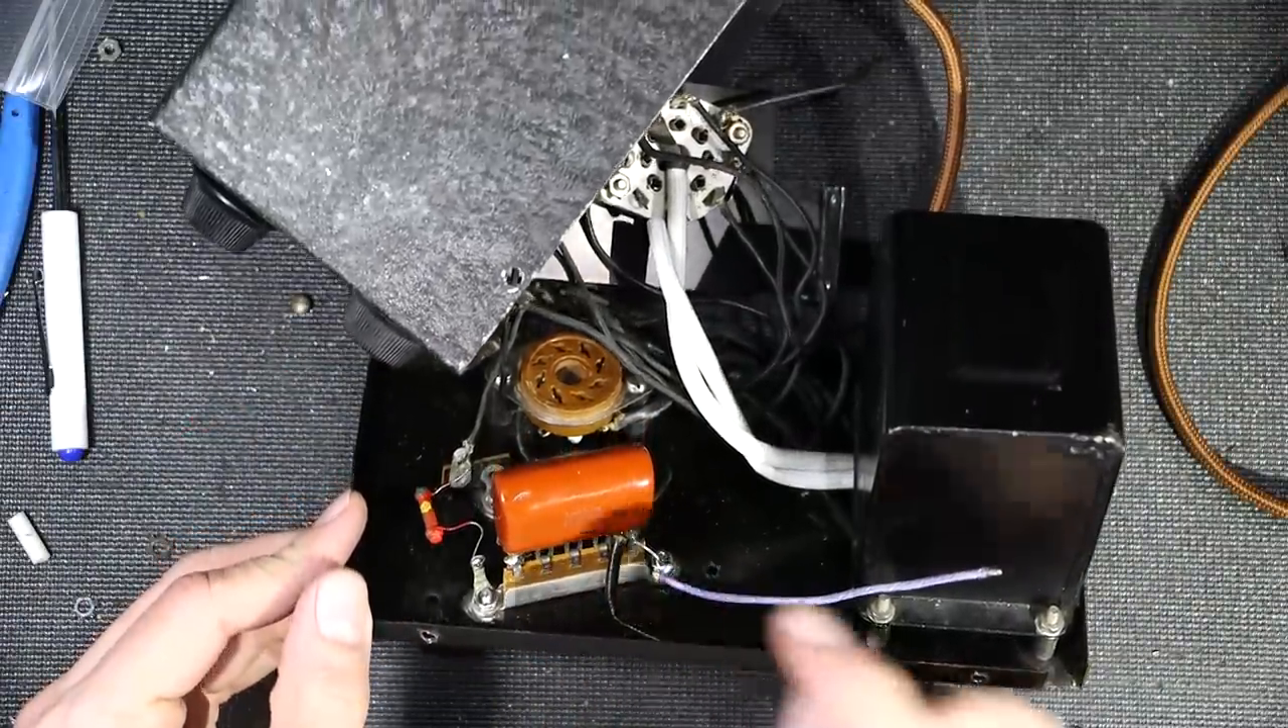I have the new capacitor mounted to the terminal tie strip.